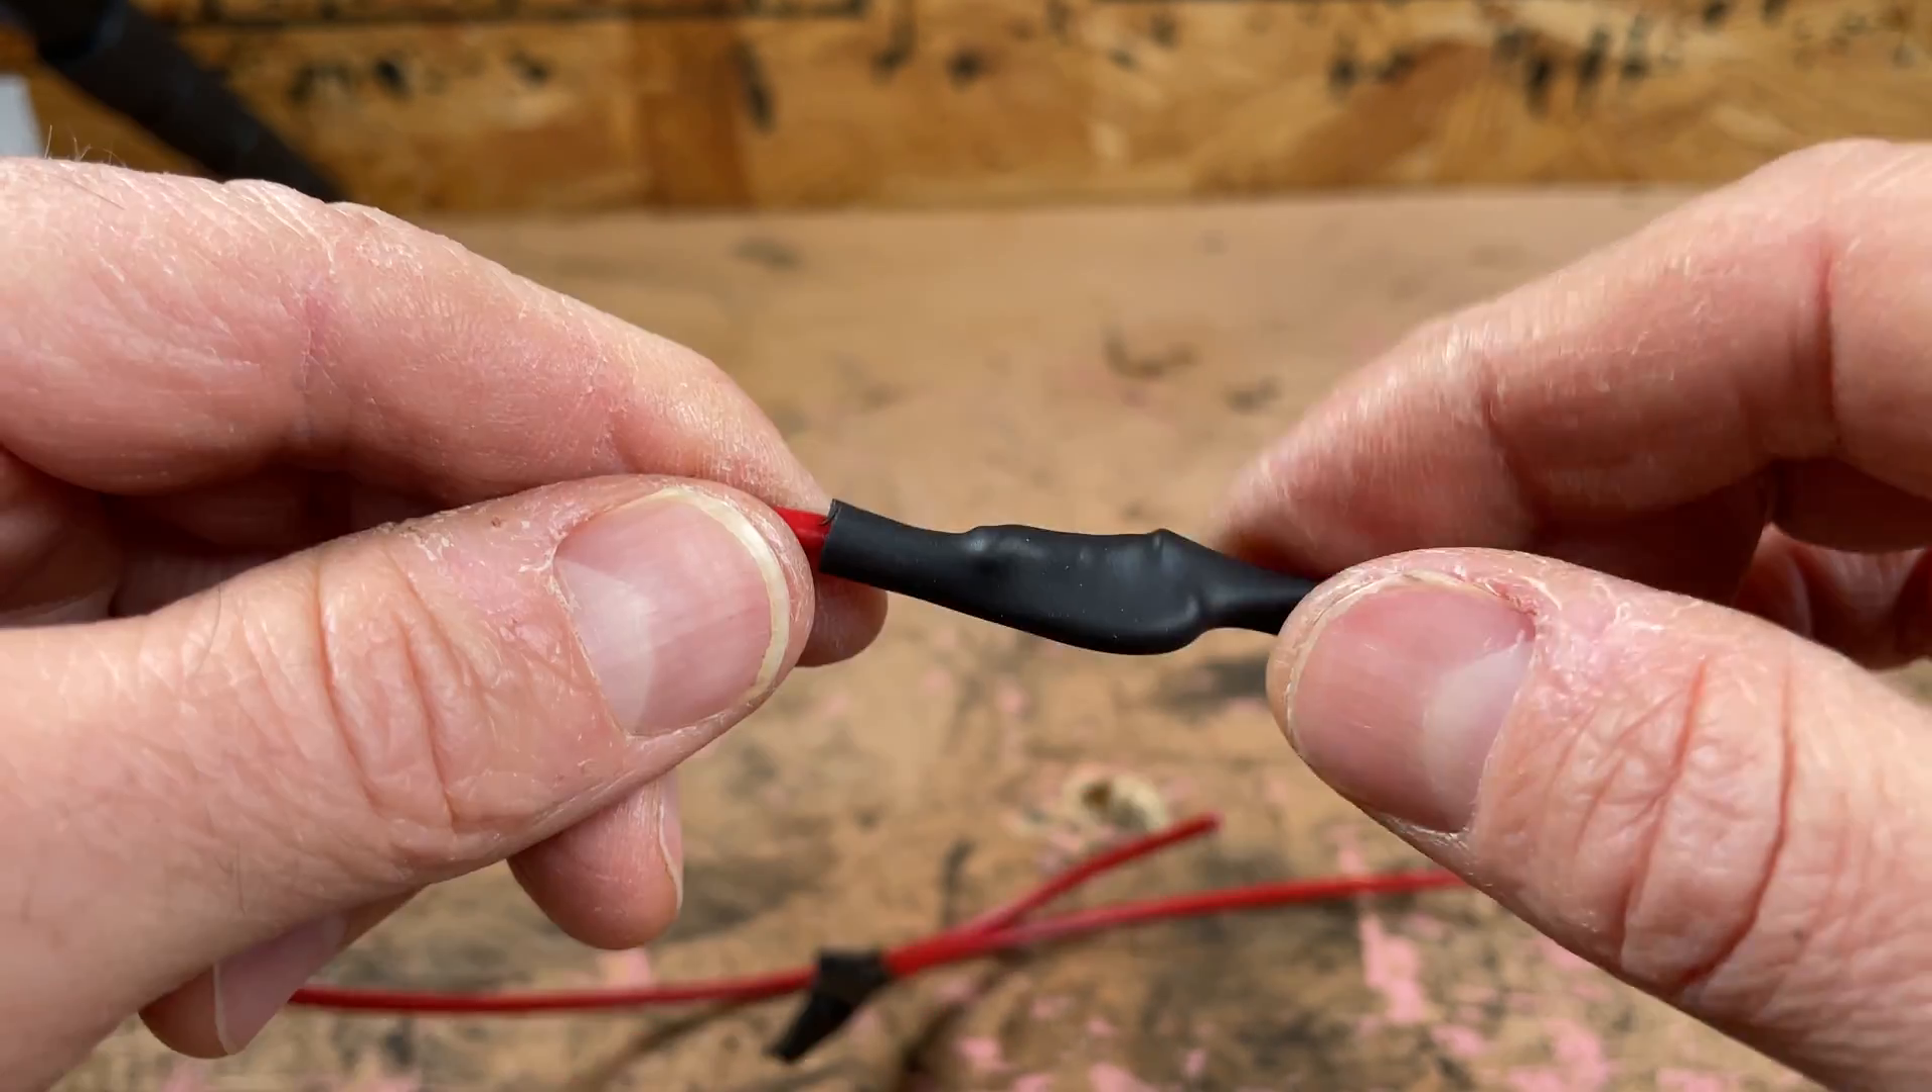And there you go. There's that joint that was just twisted together and then folded over and then heat shrinked.